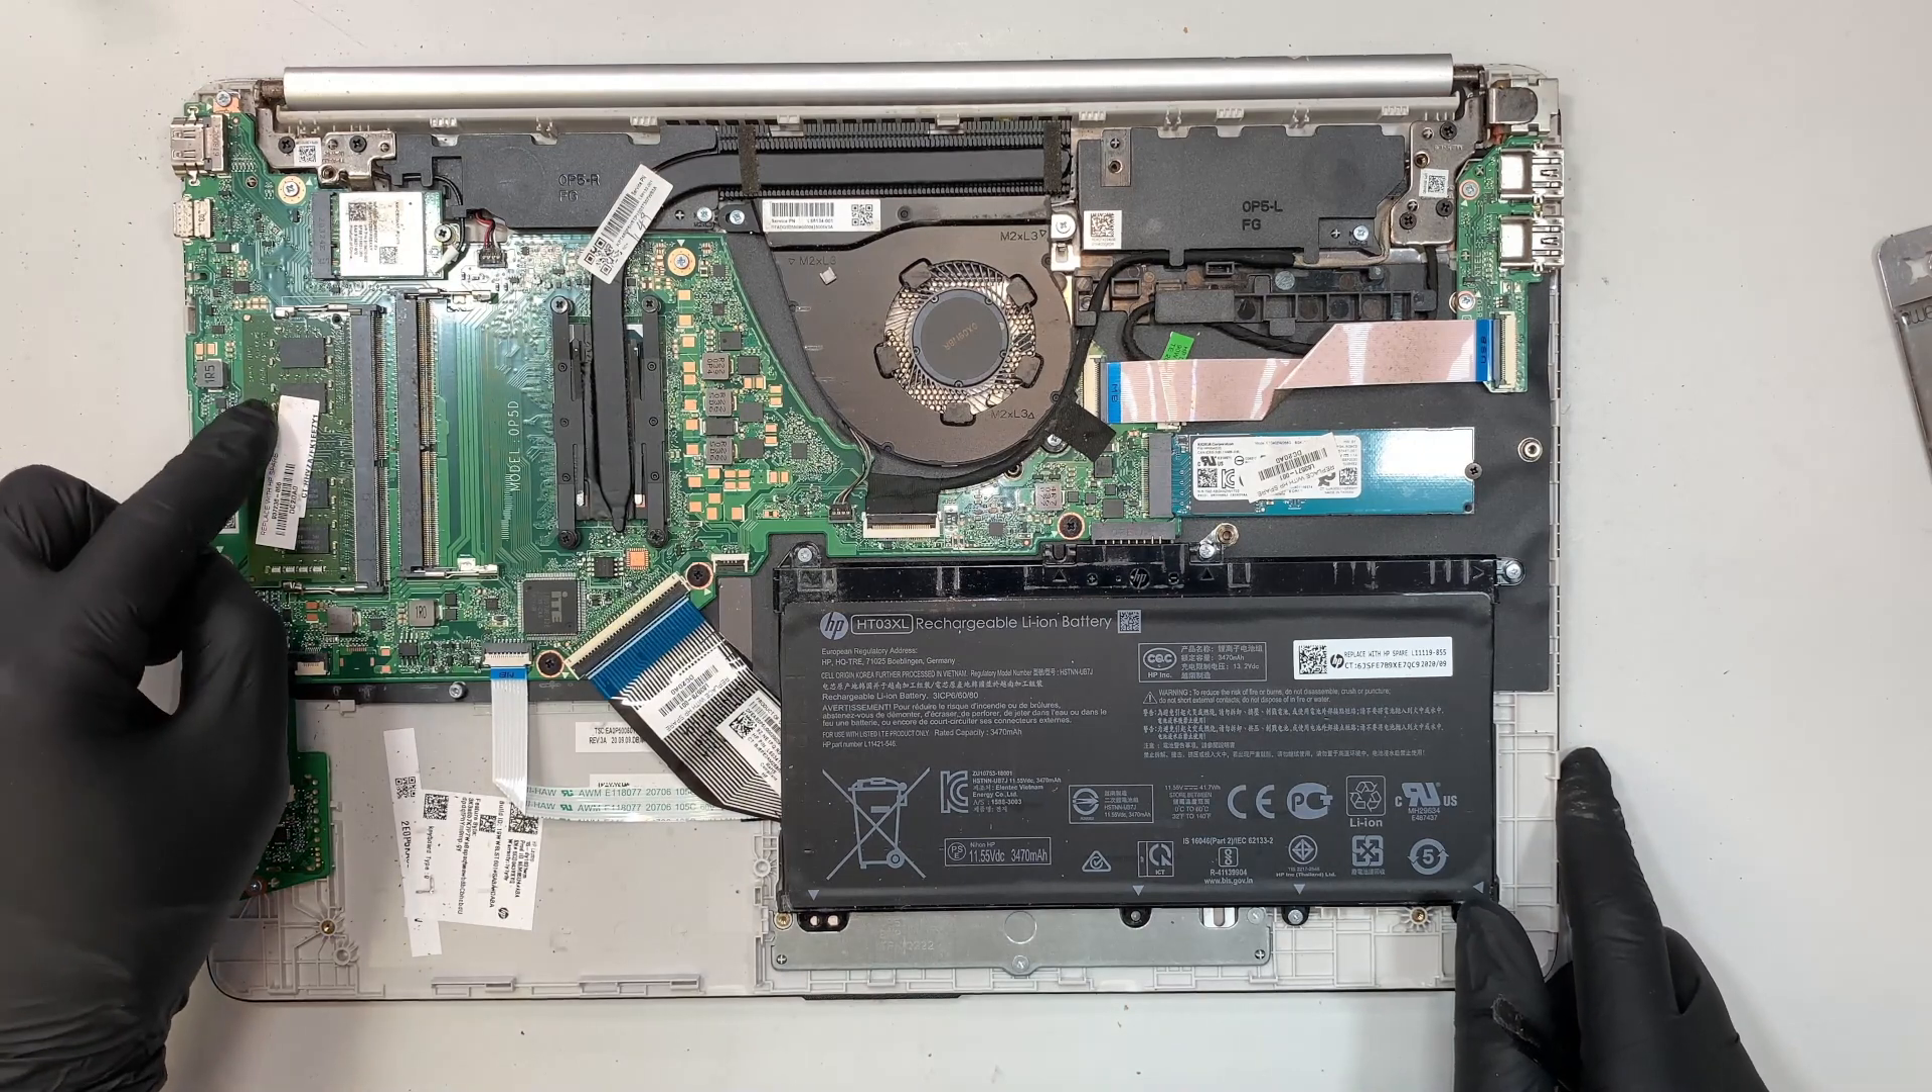Once you have removed that back cover, here you can see the entire laptop.